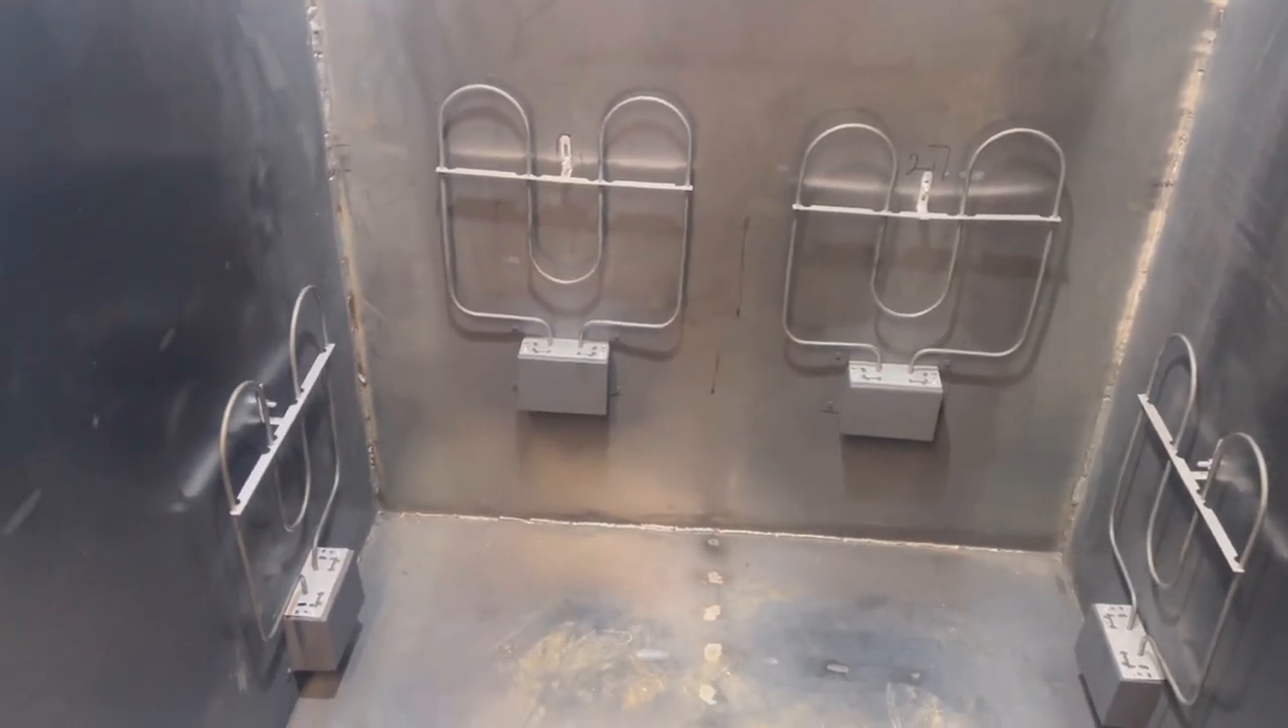Okay guys so we've got the heat elements all uh mounted and wired in.